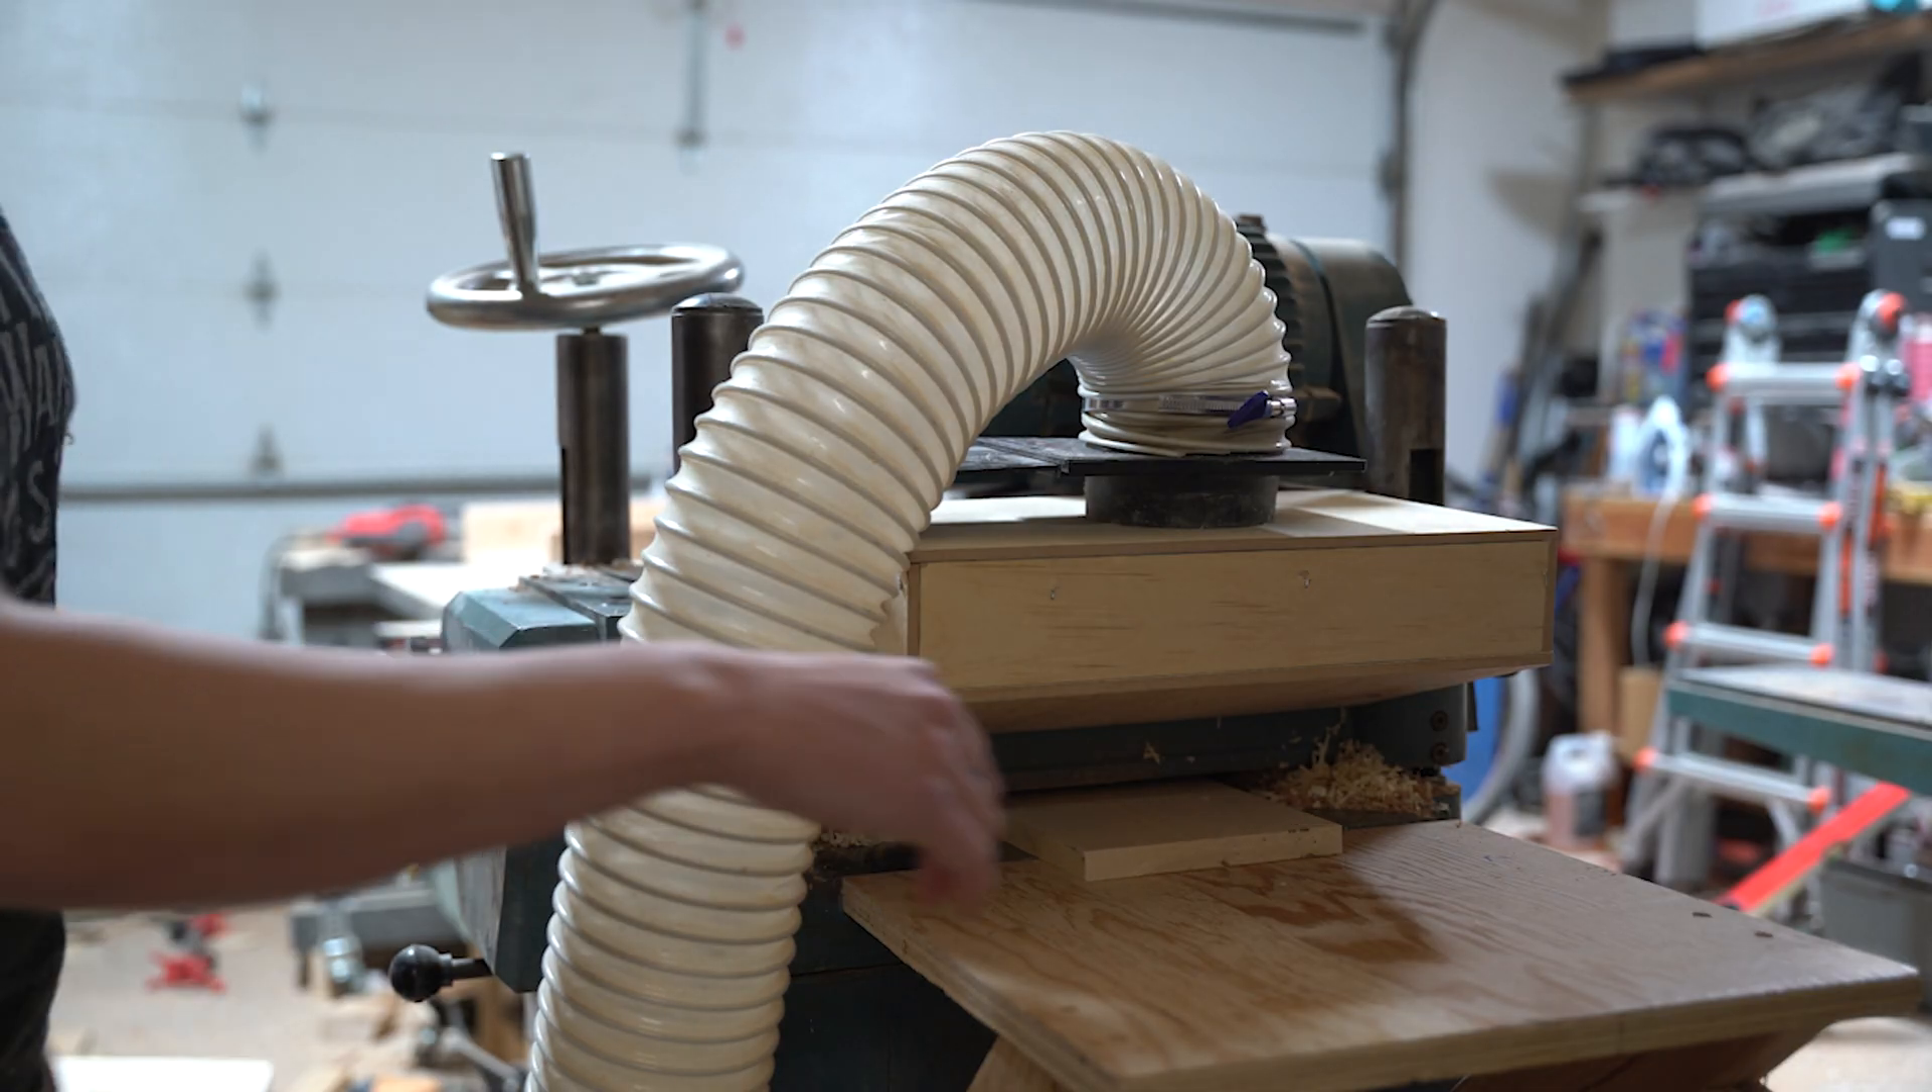I attached the dust collection hose. And that's a wrap.